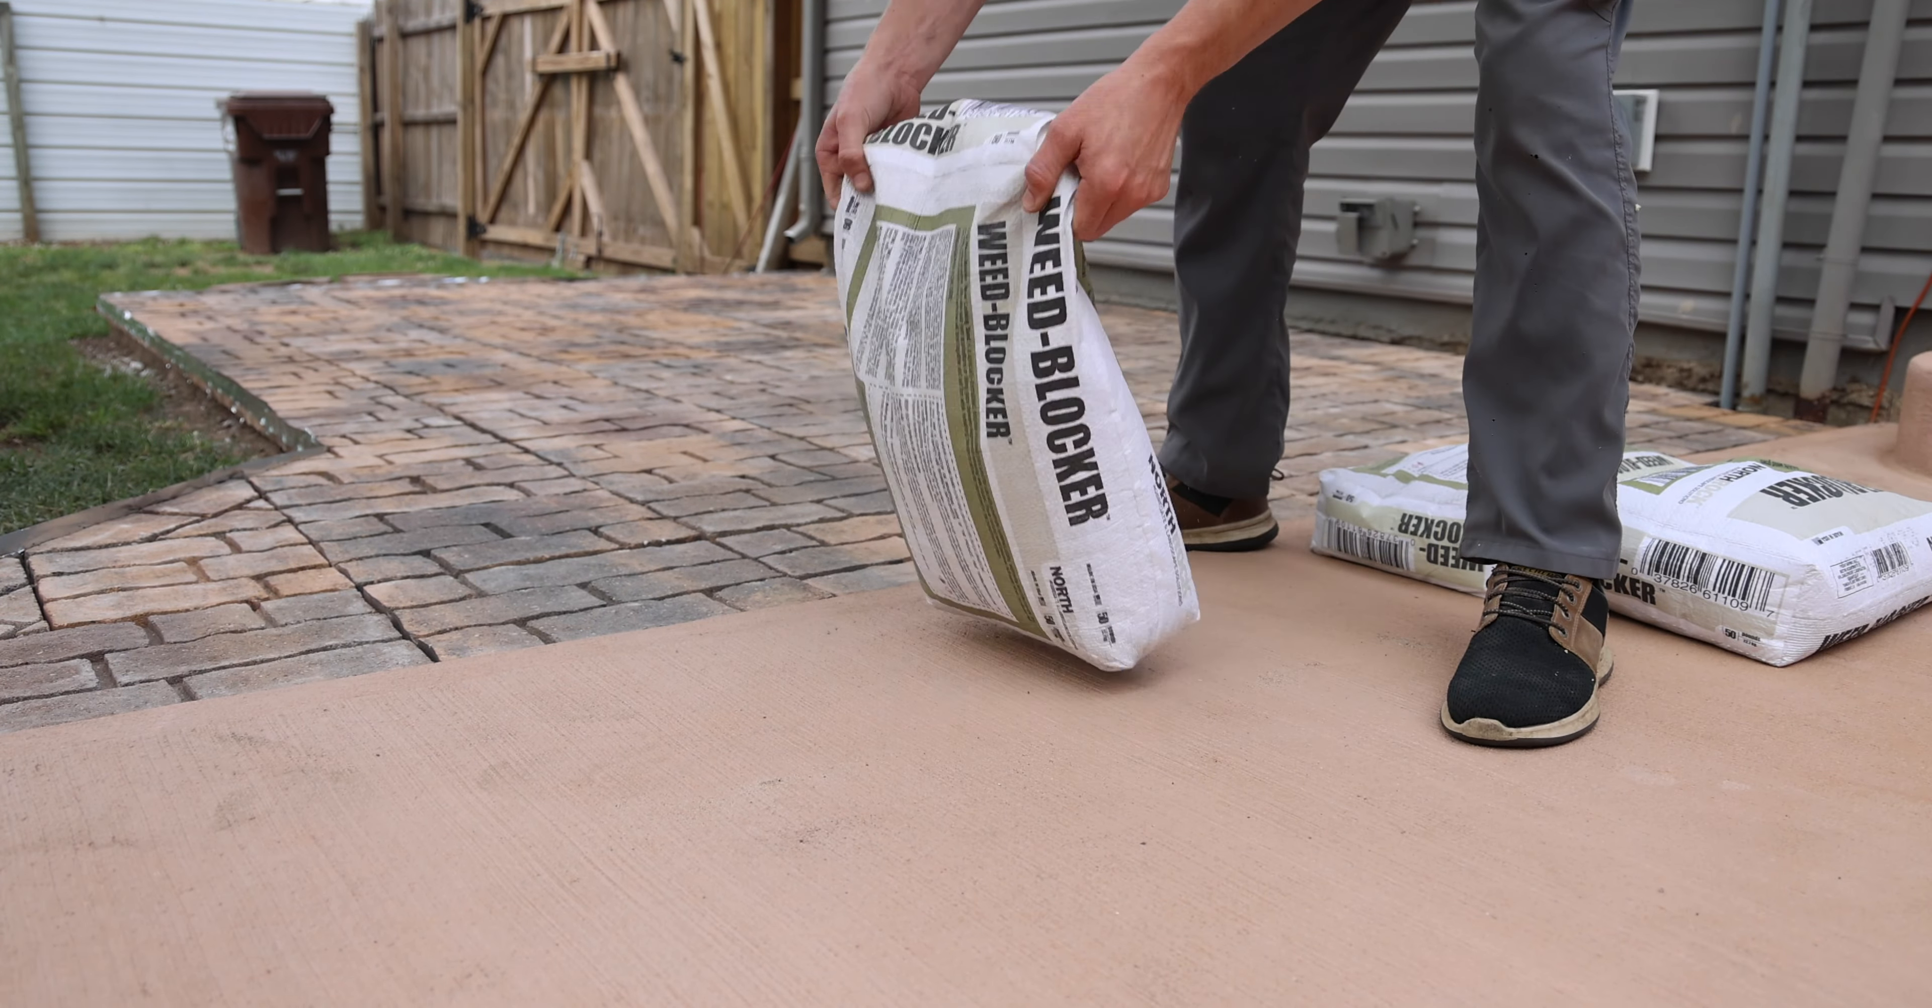This is how the finished product of all the pavers being laid down looks.